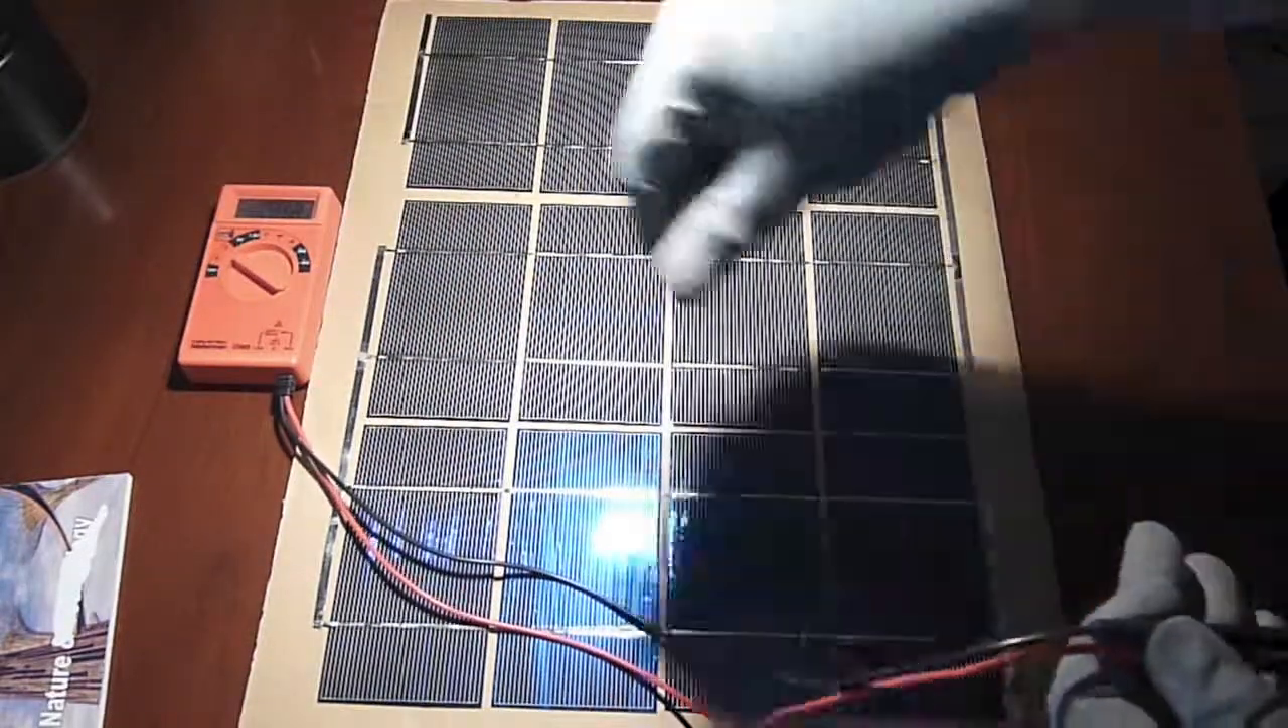Okay we got the solar cells all together and we'll just check the voltage.